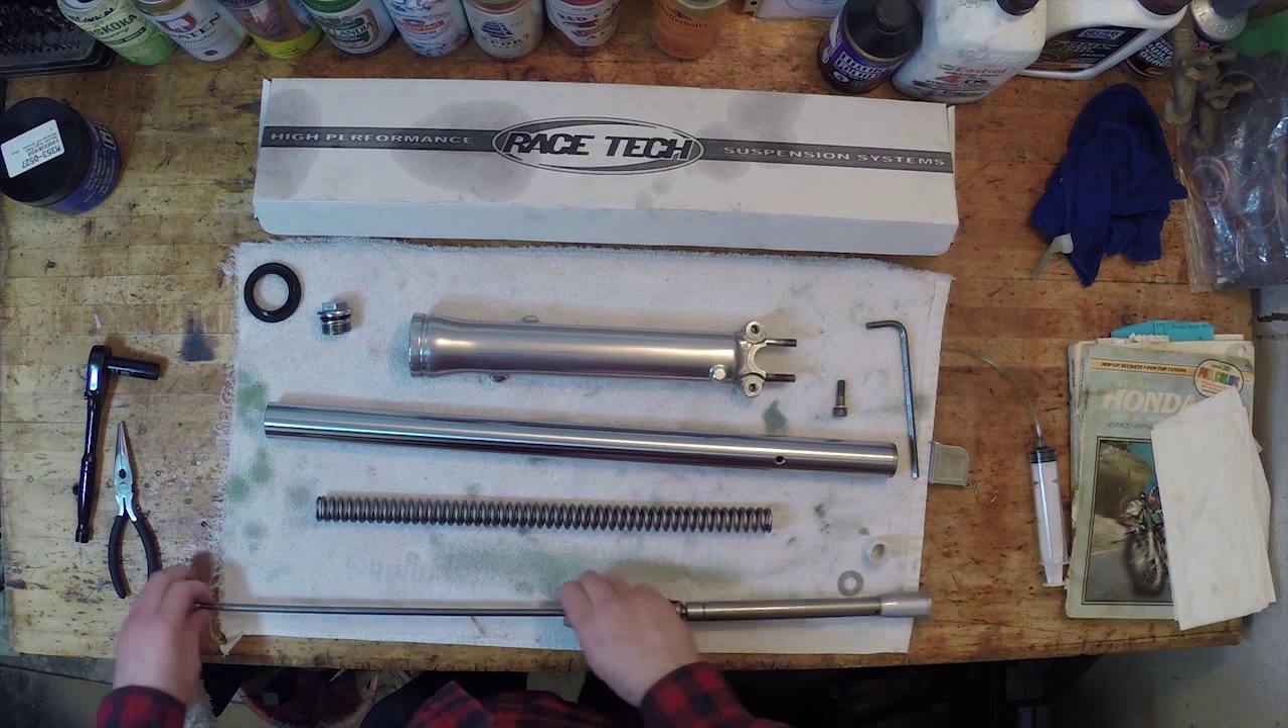So I removed my spring here.